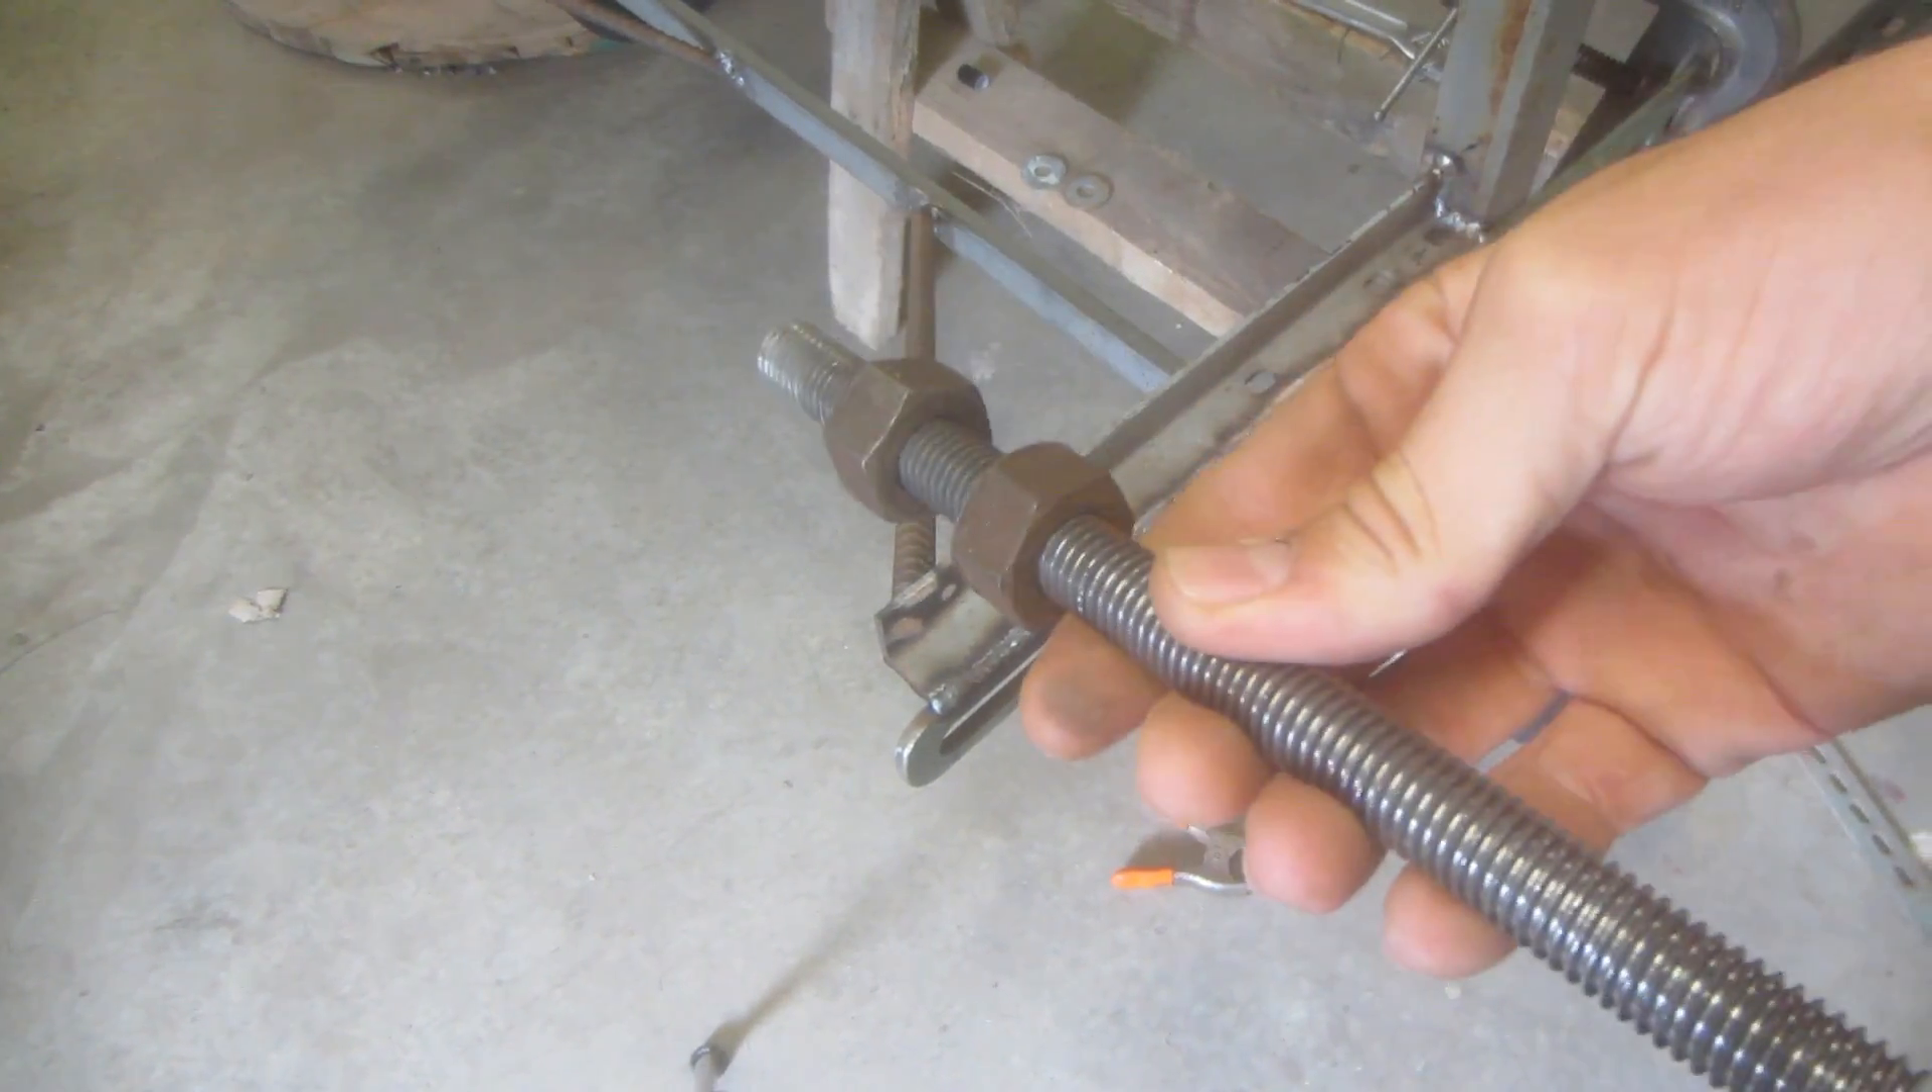So, how this goes together then, I've got this piece of all thread right here, 5 eighths of an inch. We've got these two nuts on there.